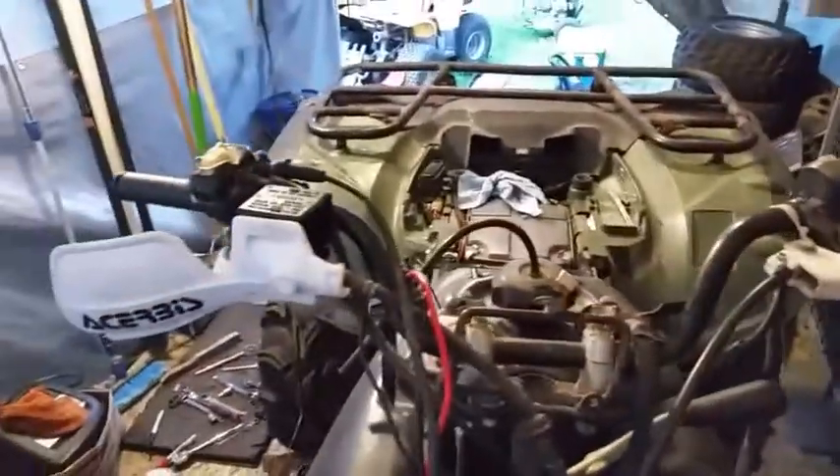So I got one last thing on here I got these hand guards on here.